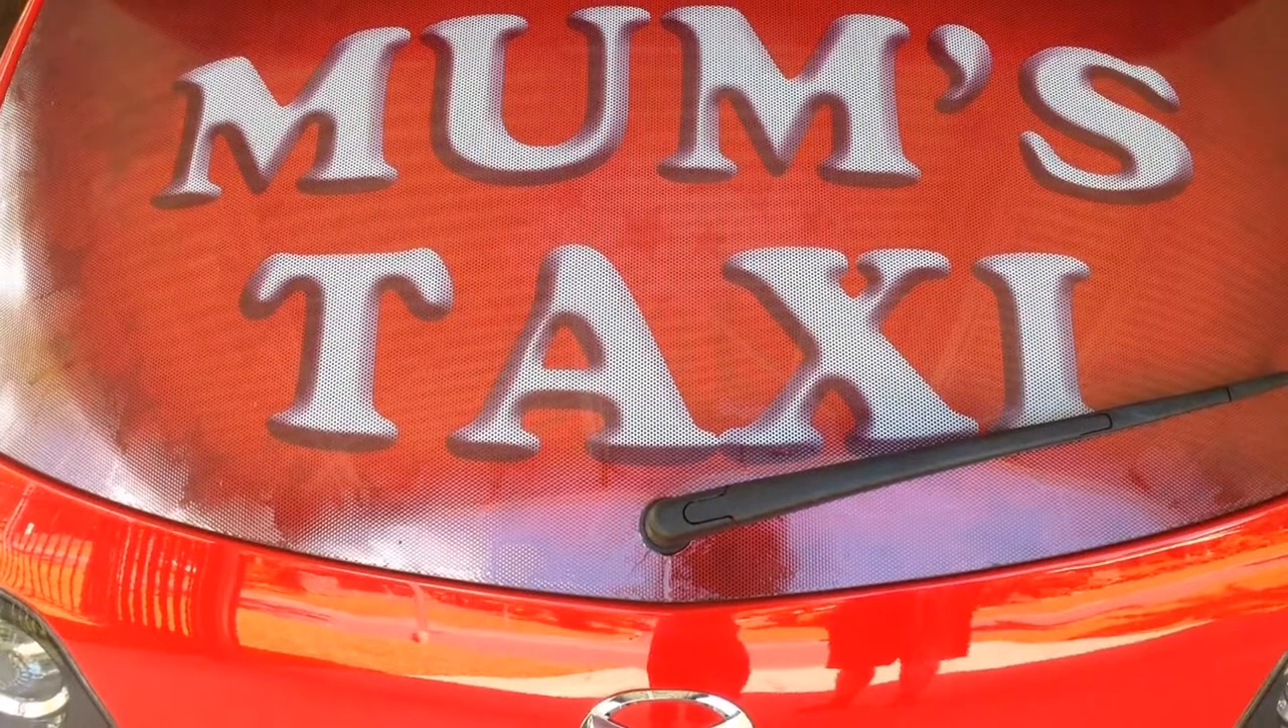There you have a beautifully installed custom kids shade.